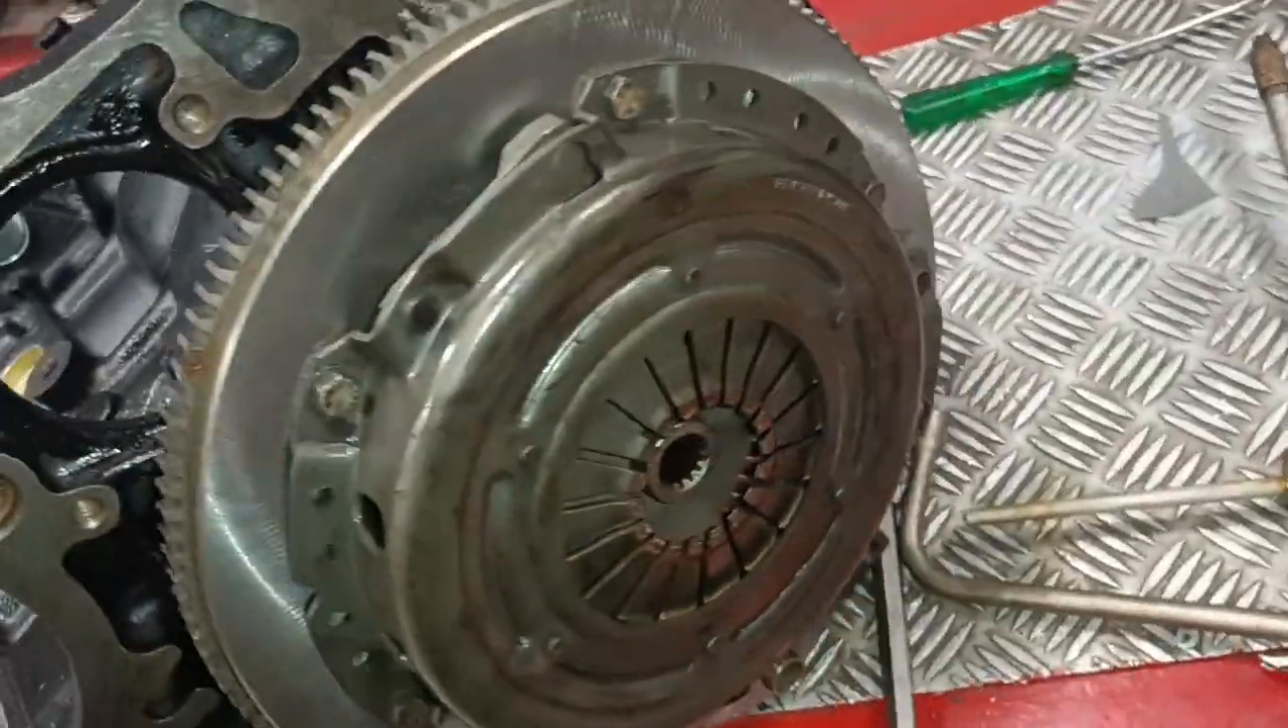O bloco Já tá montado Tá prontinho Já coloquei Já coloquei a embreagem Nele Tá?